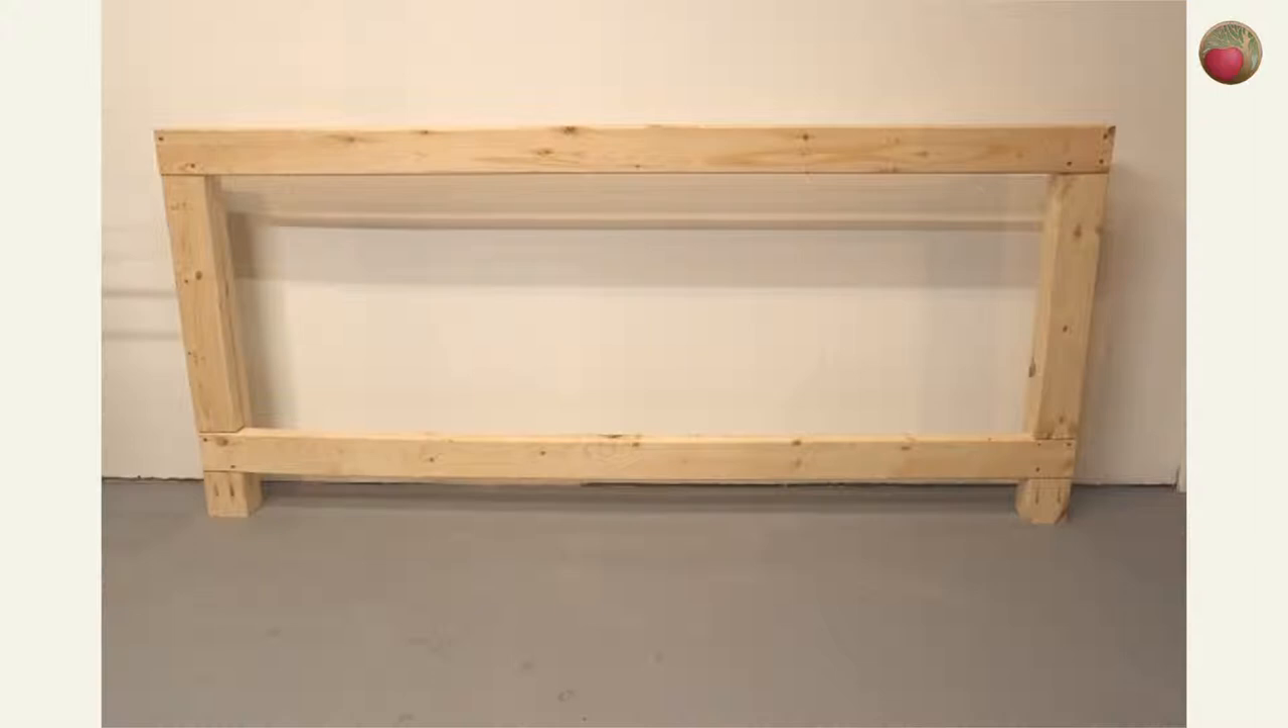Here's one of the finished leg frame assemblies.